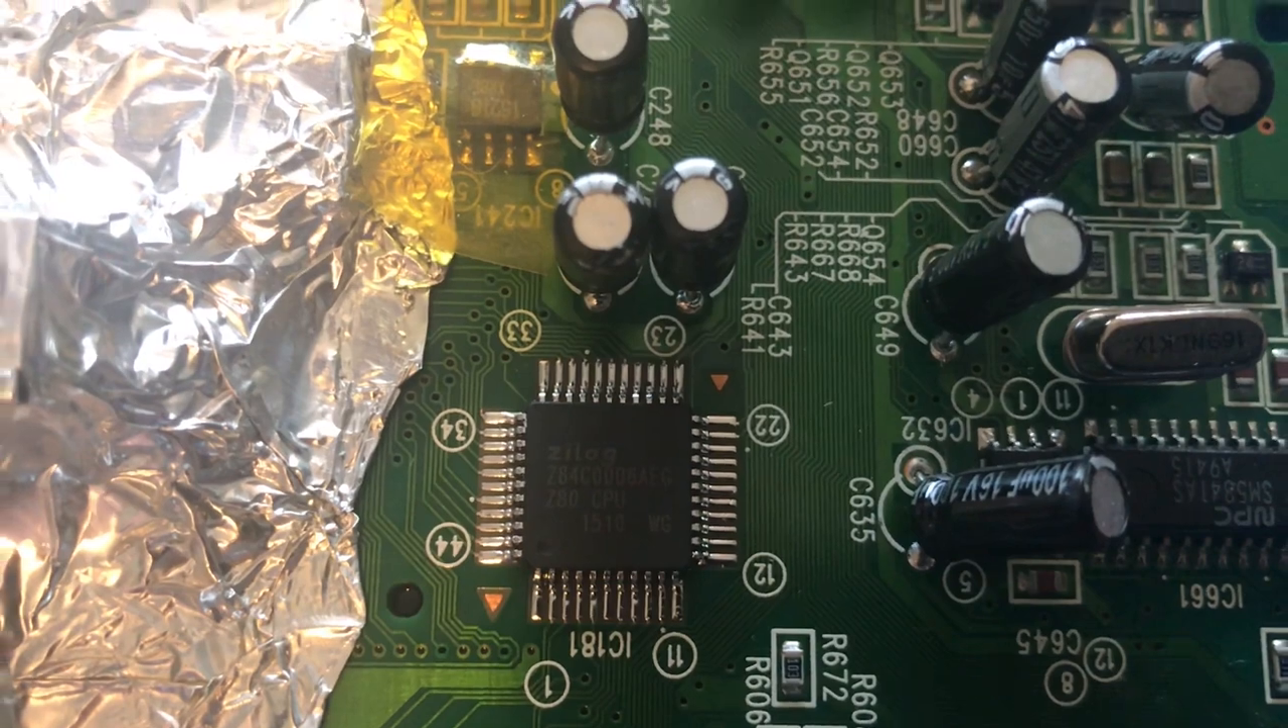The new Z80 is soldered into place.